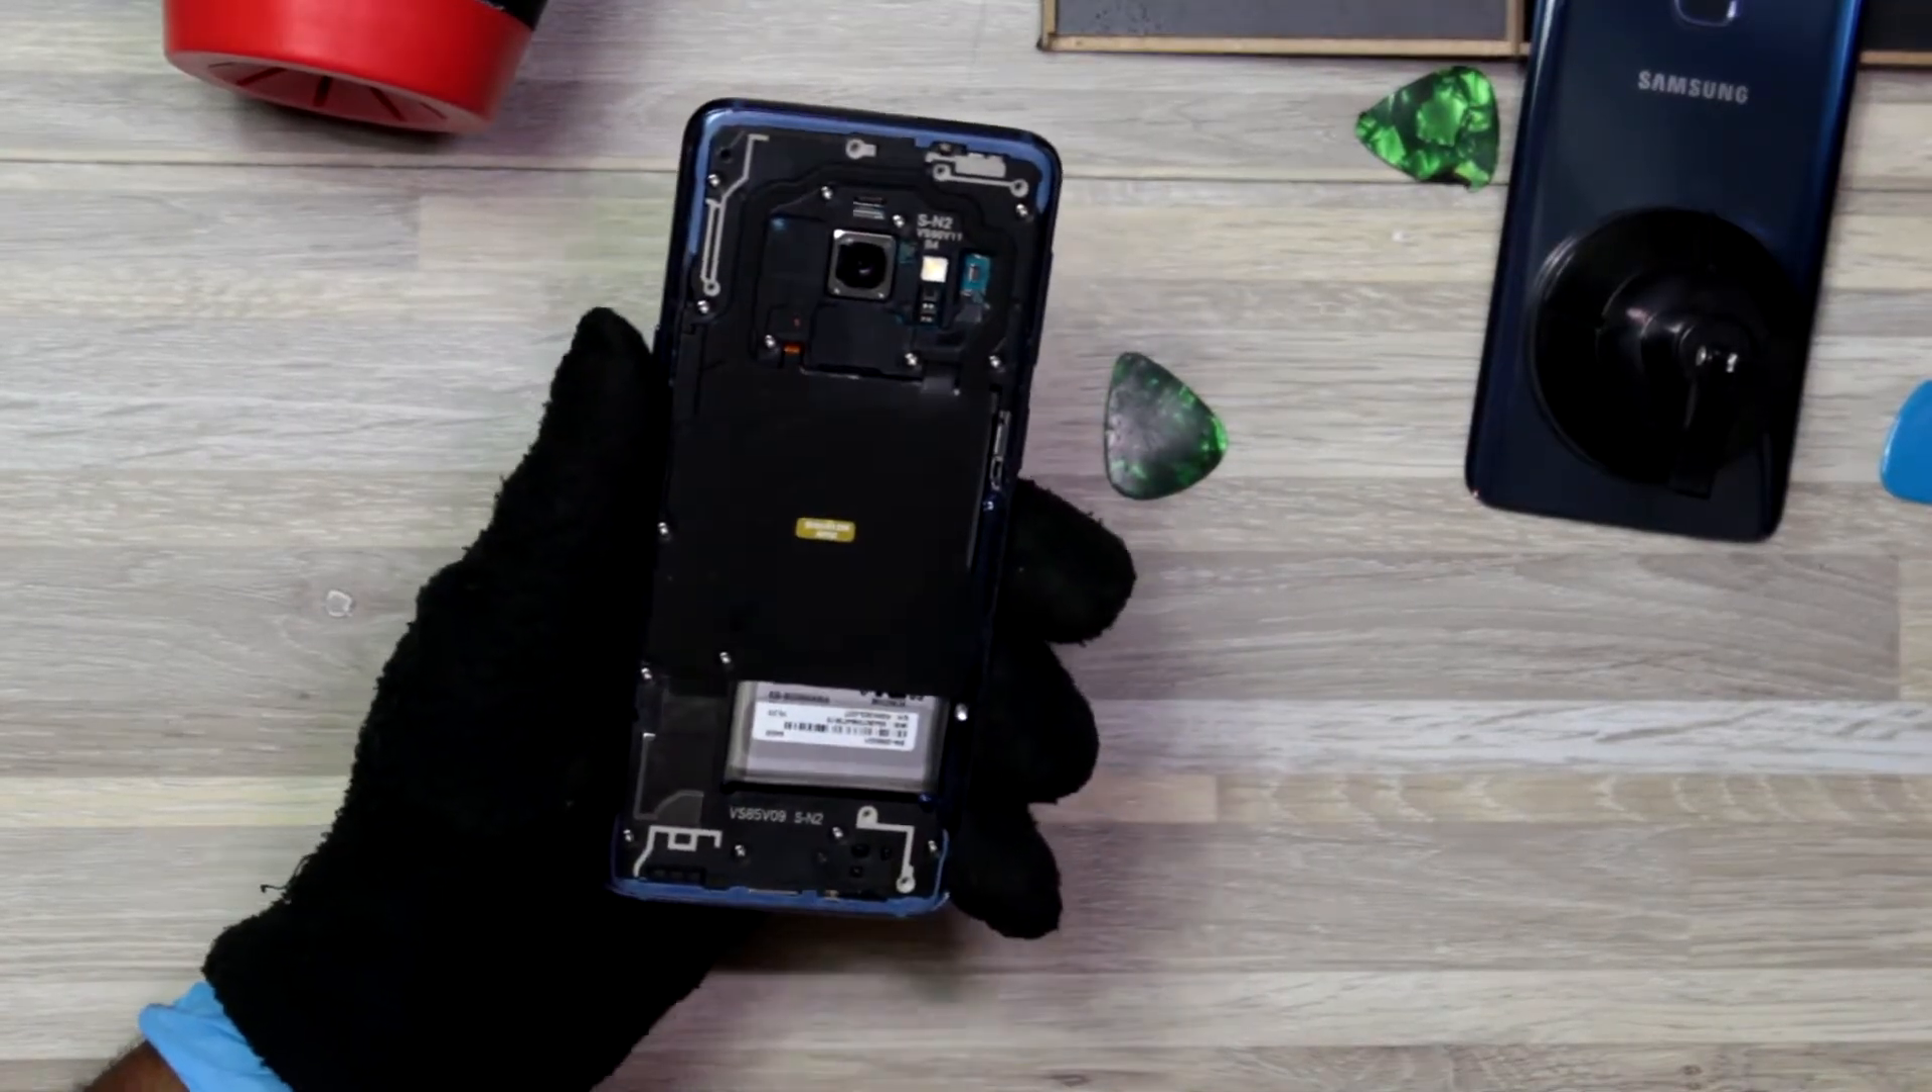I have successfully removed the back glass without cracking it.